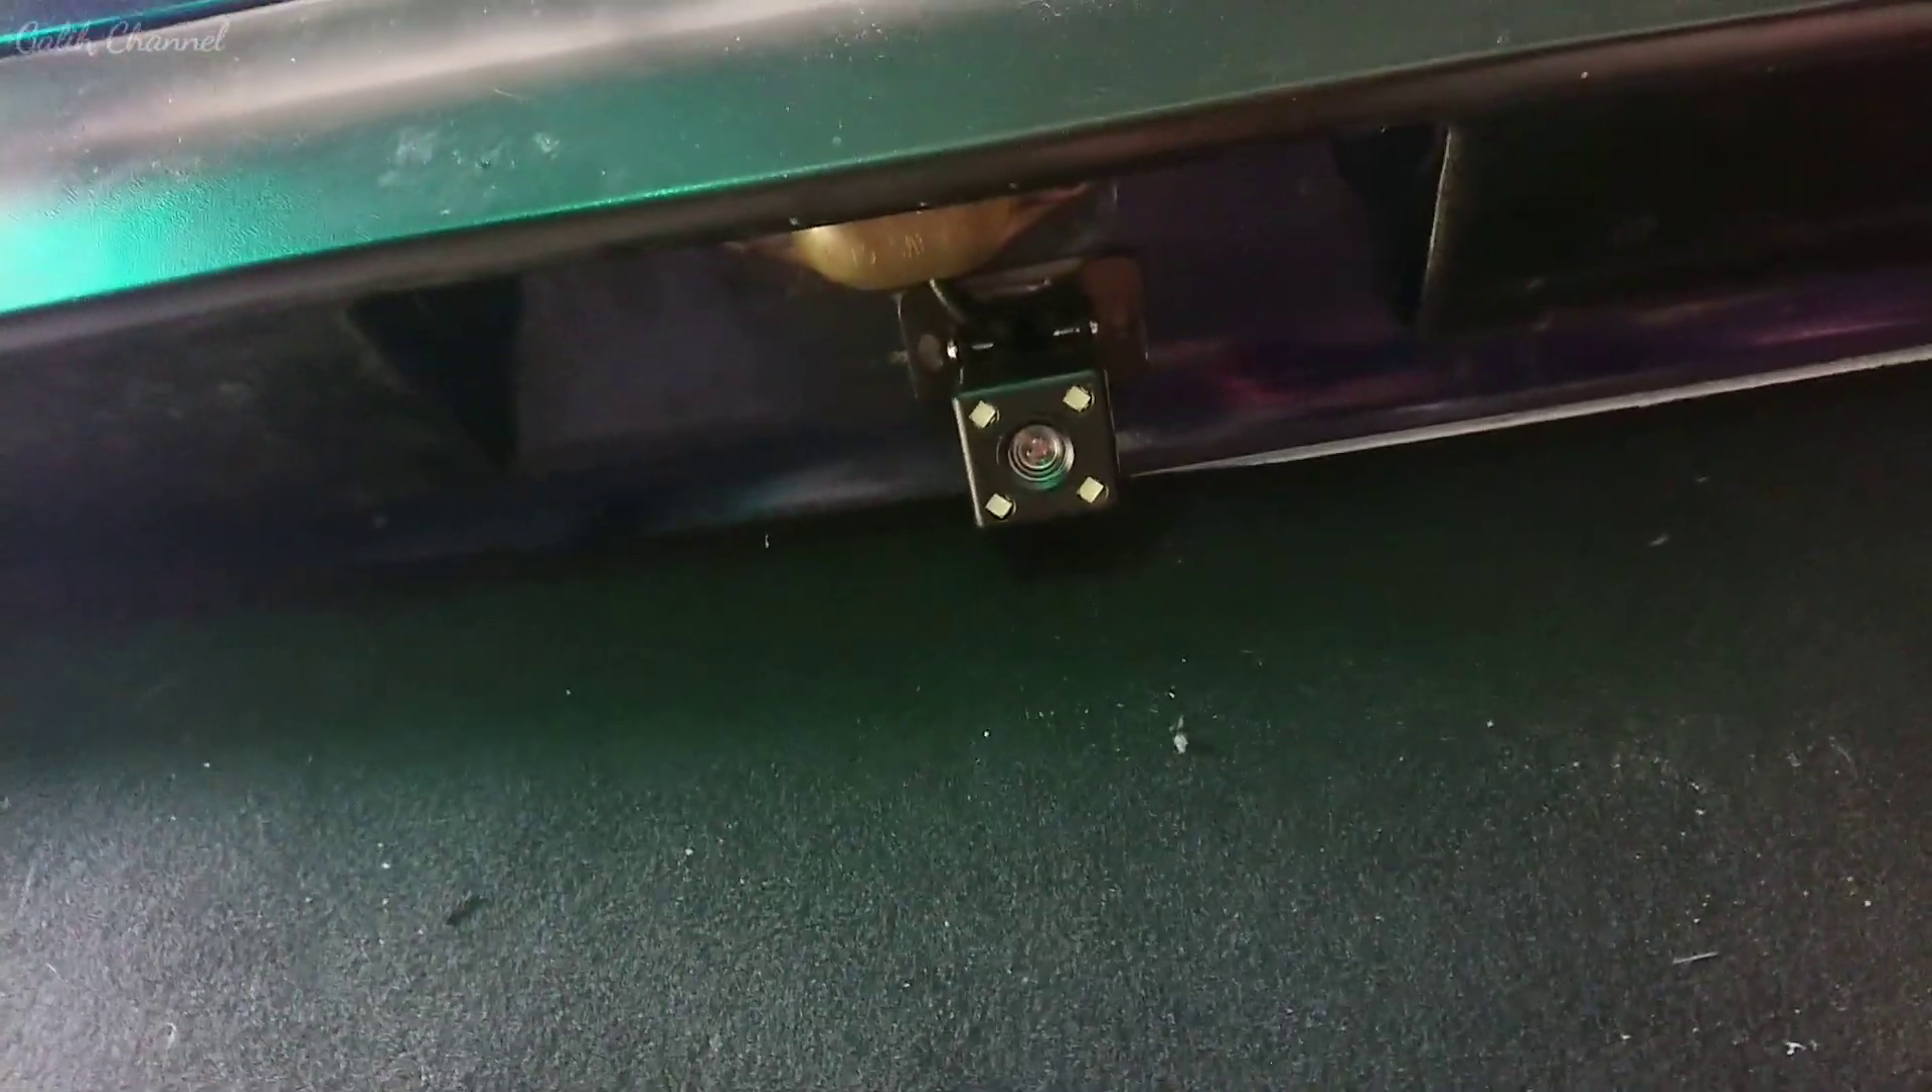Ini sudah saya pasang dan sudah saya atur ya untuk kamera belakangnya.